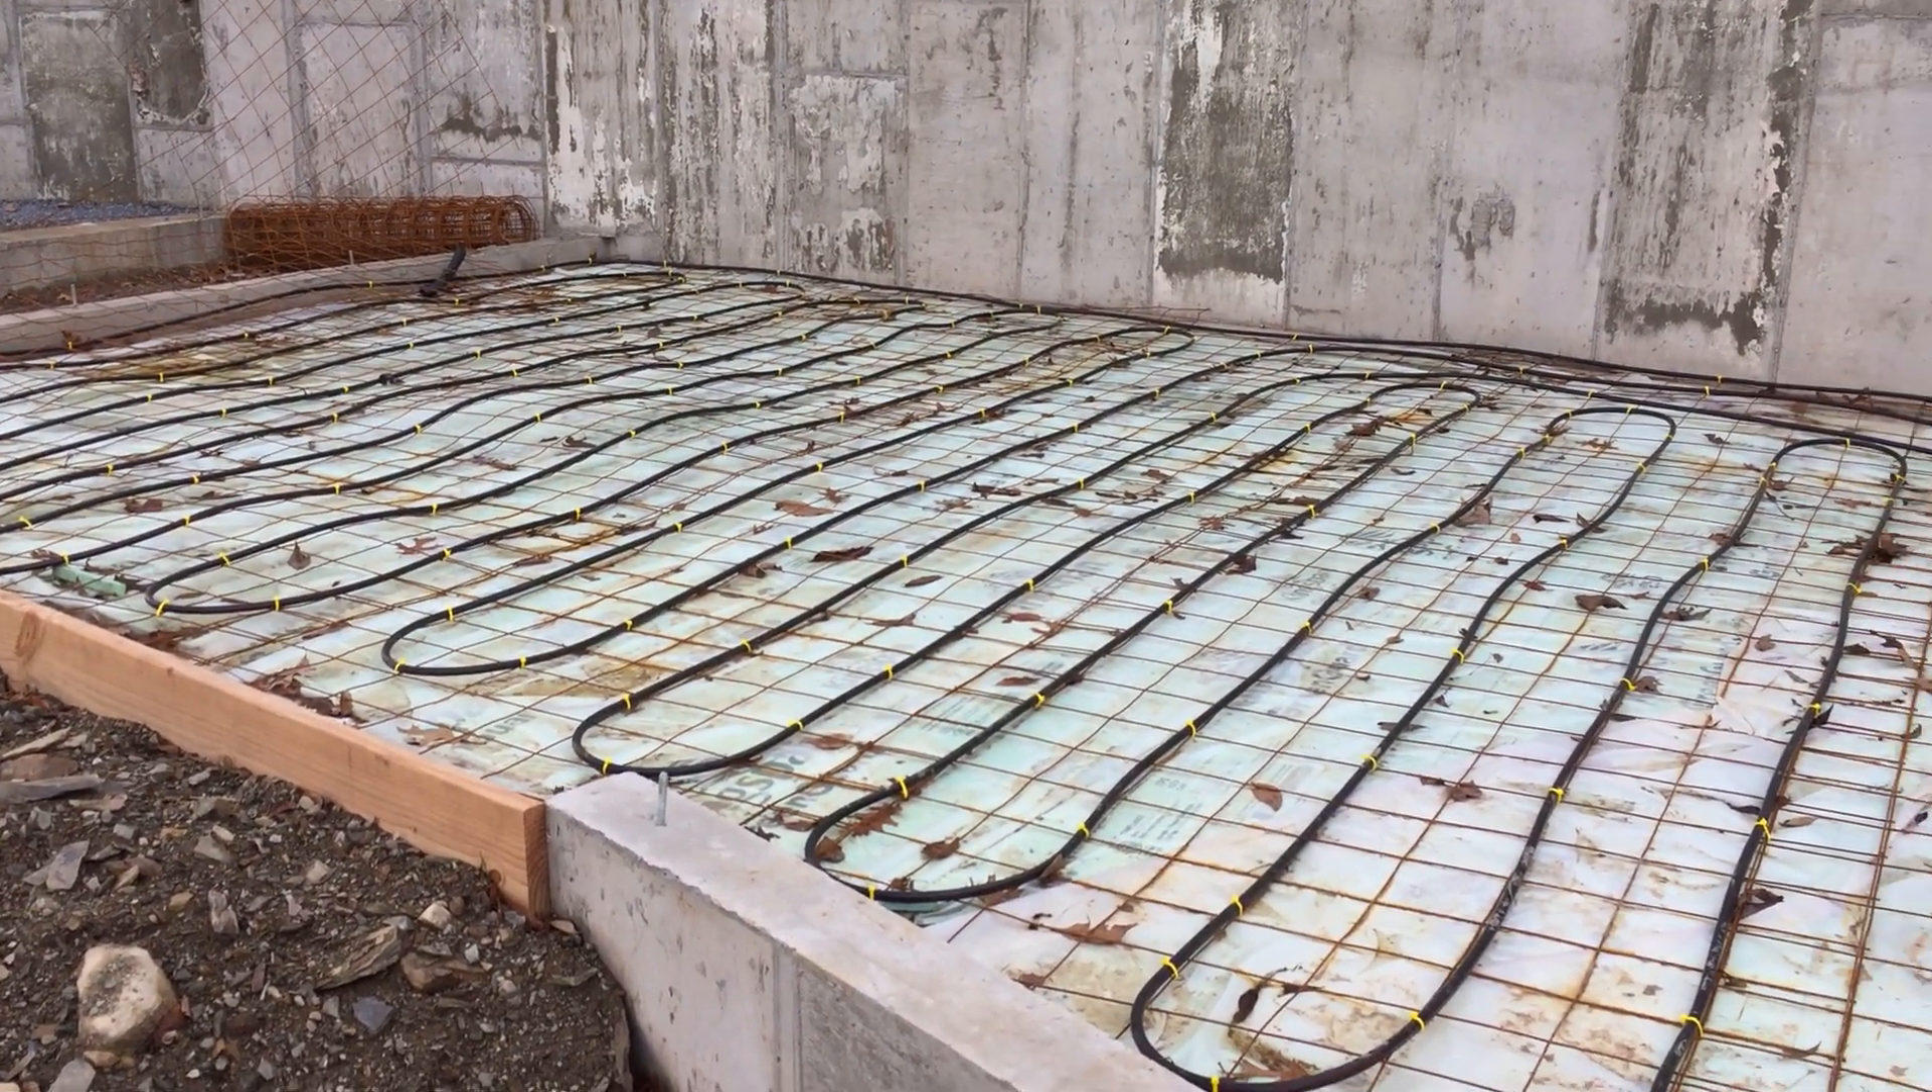As you can see, I still don't have concrete.